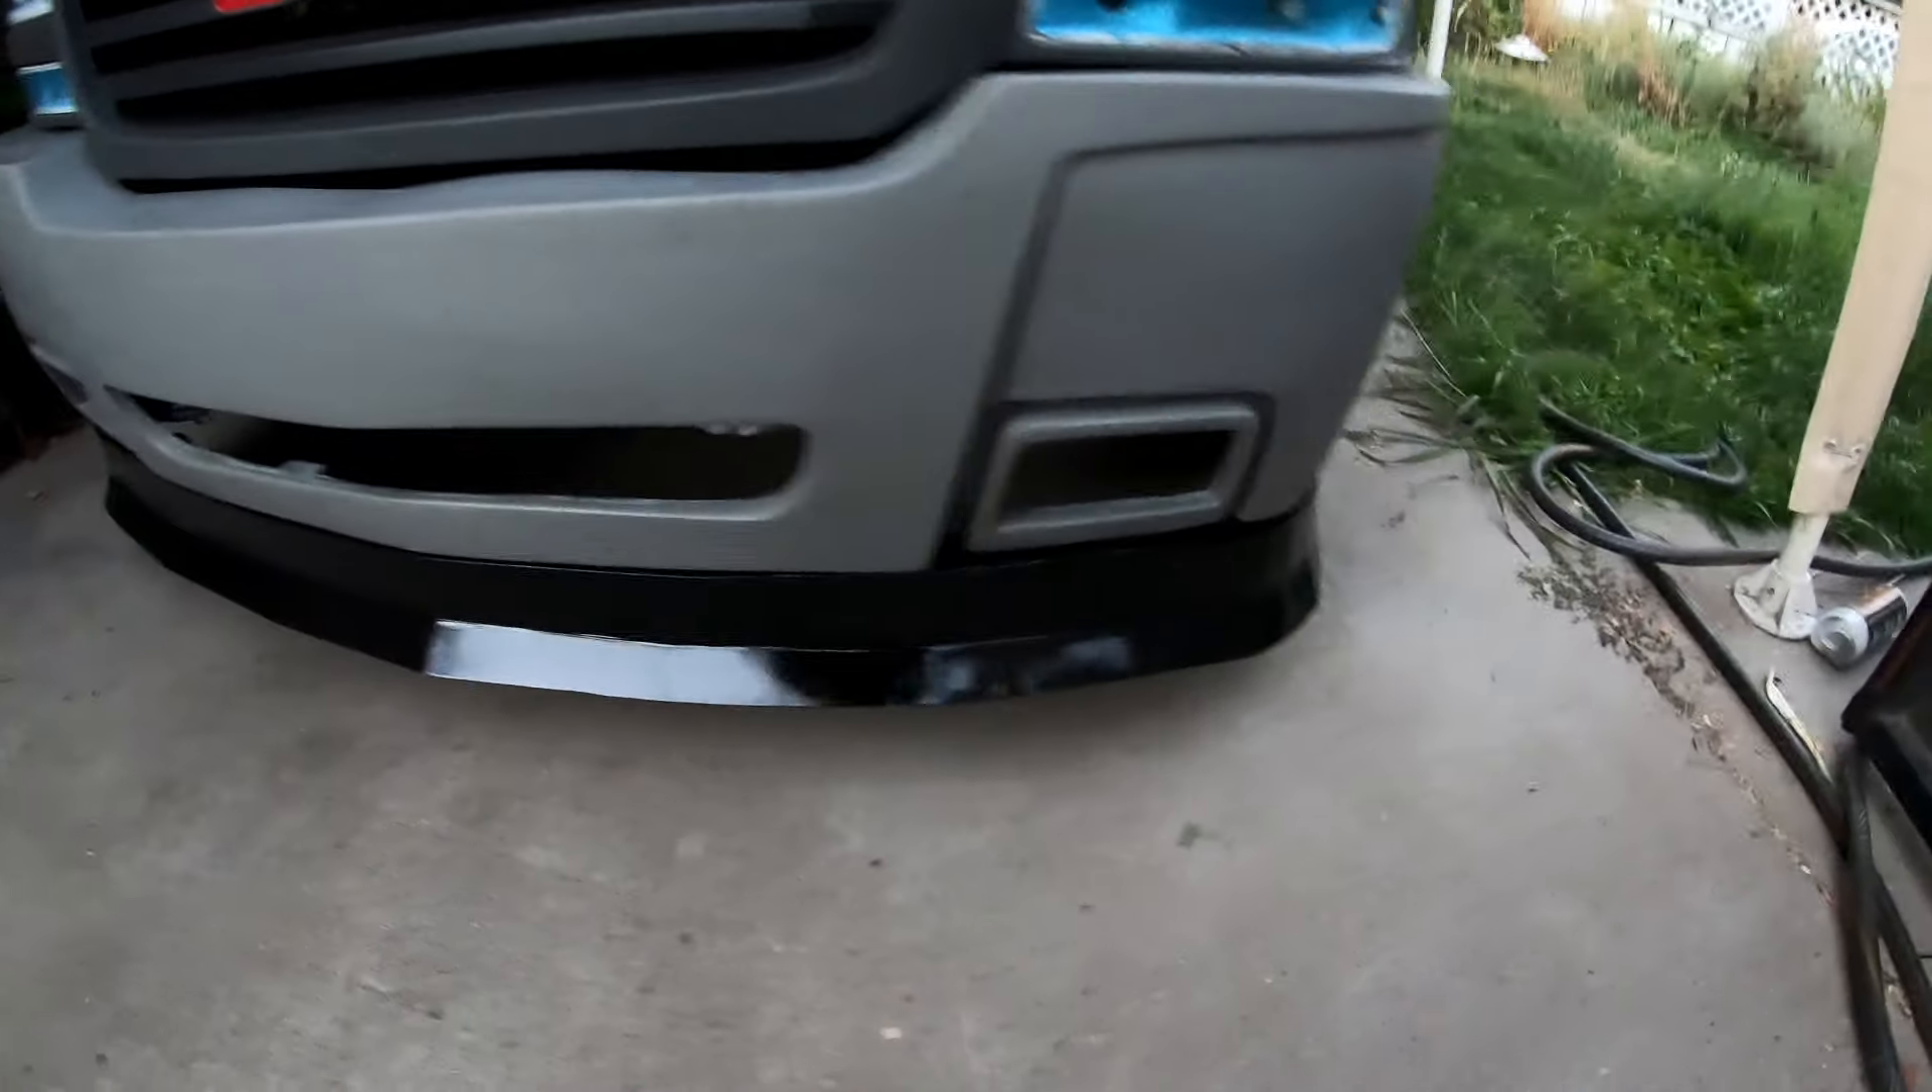All right guys so we are done the lip is installed.